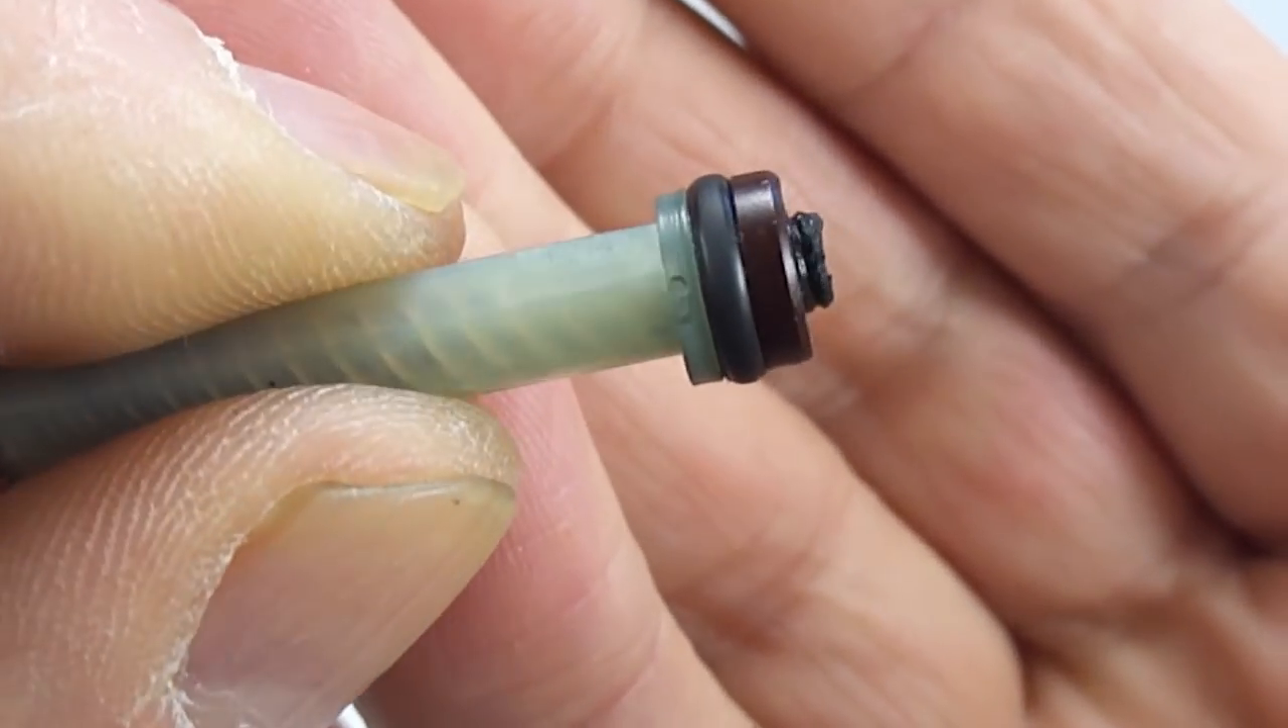But what I've done there, you can see, I've installed a rubber o-ring.